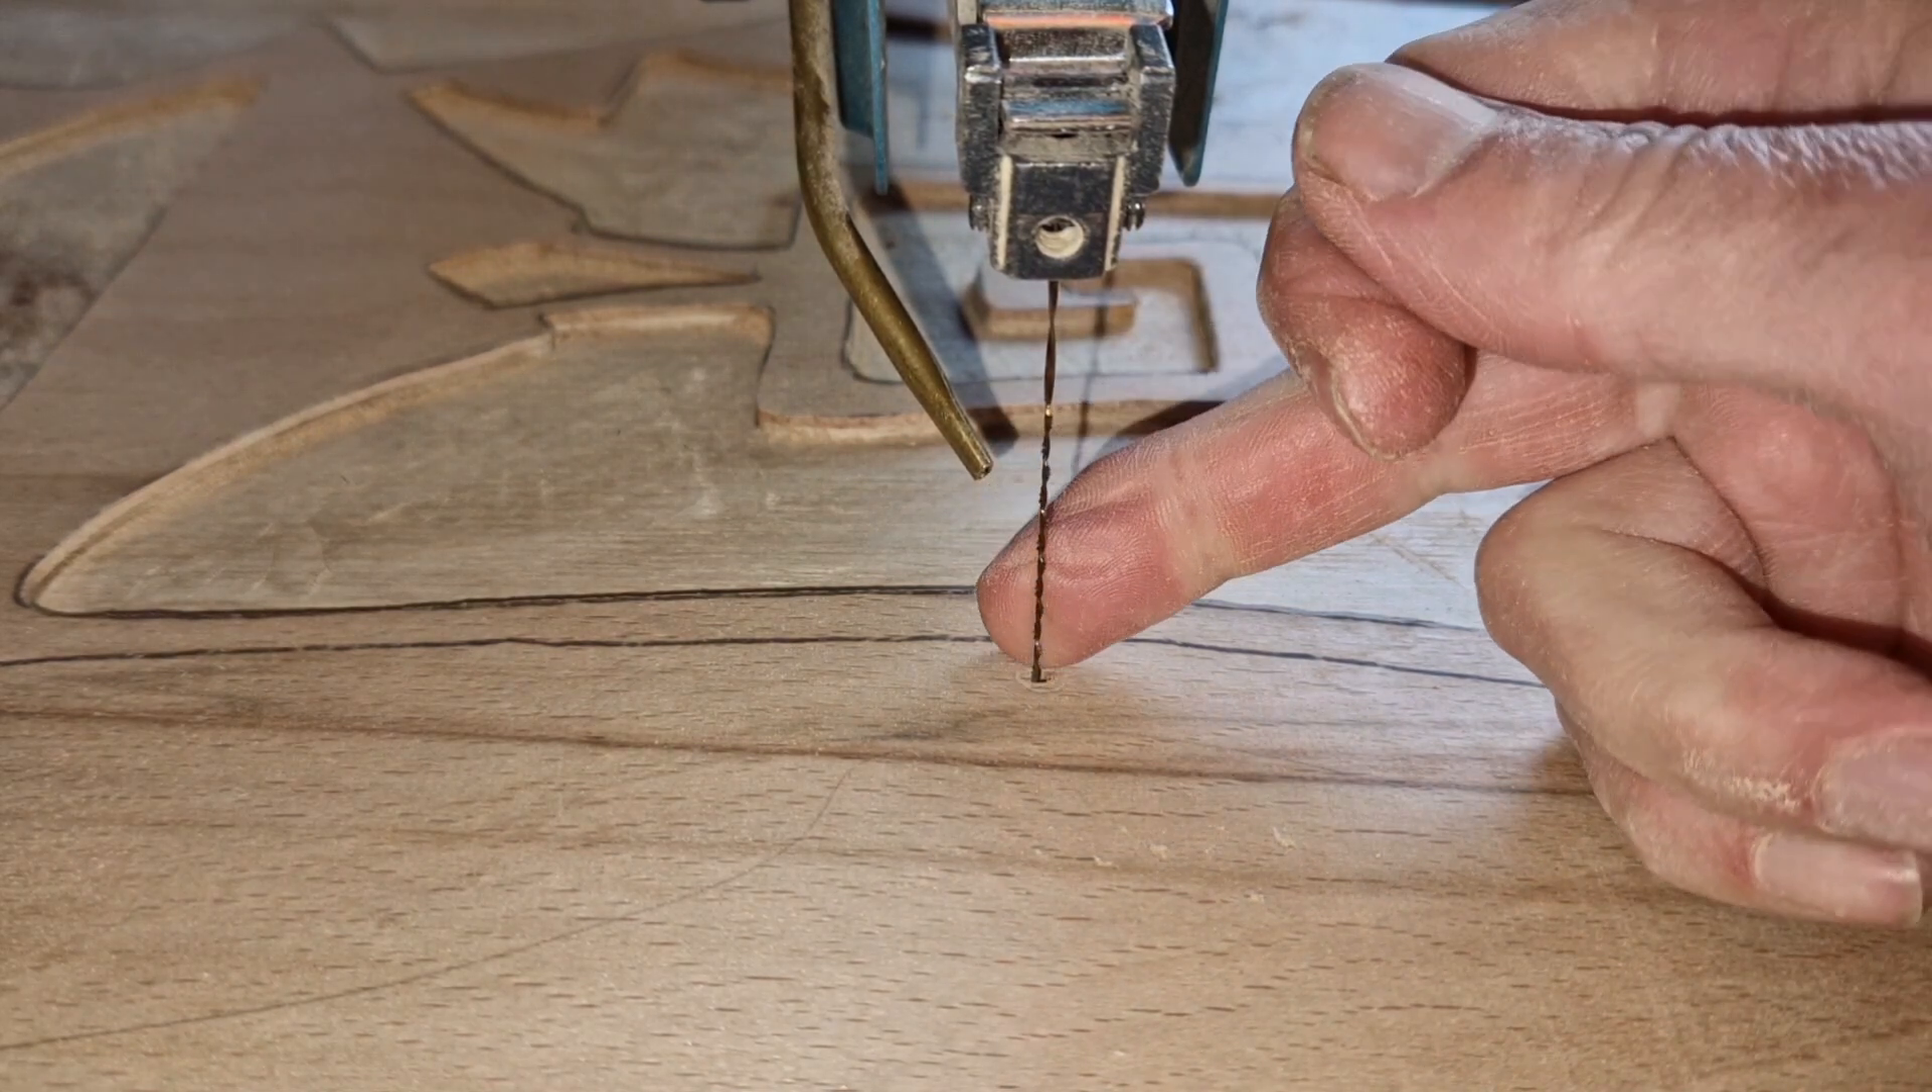So we've got our spiral blade in.